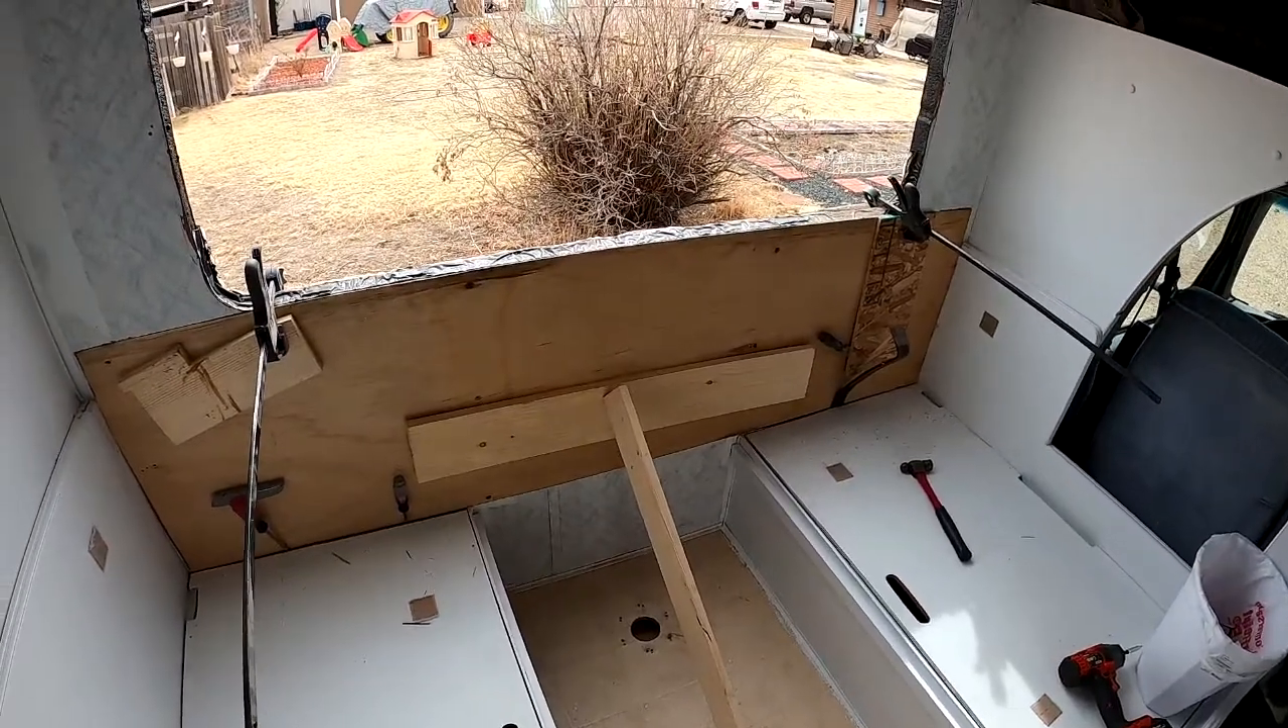I need to put that damn window back in.